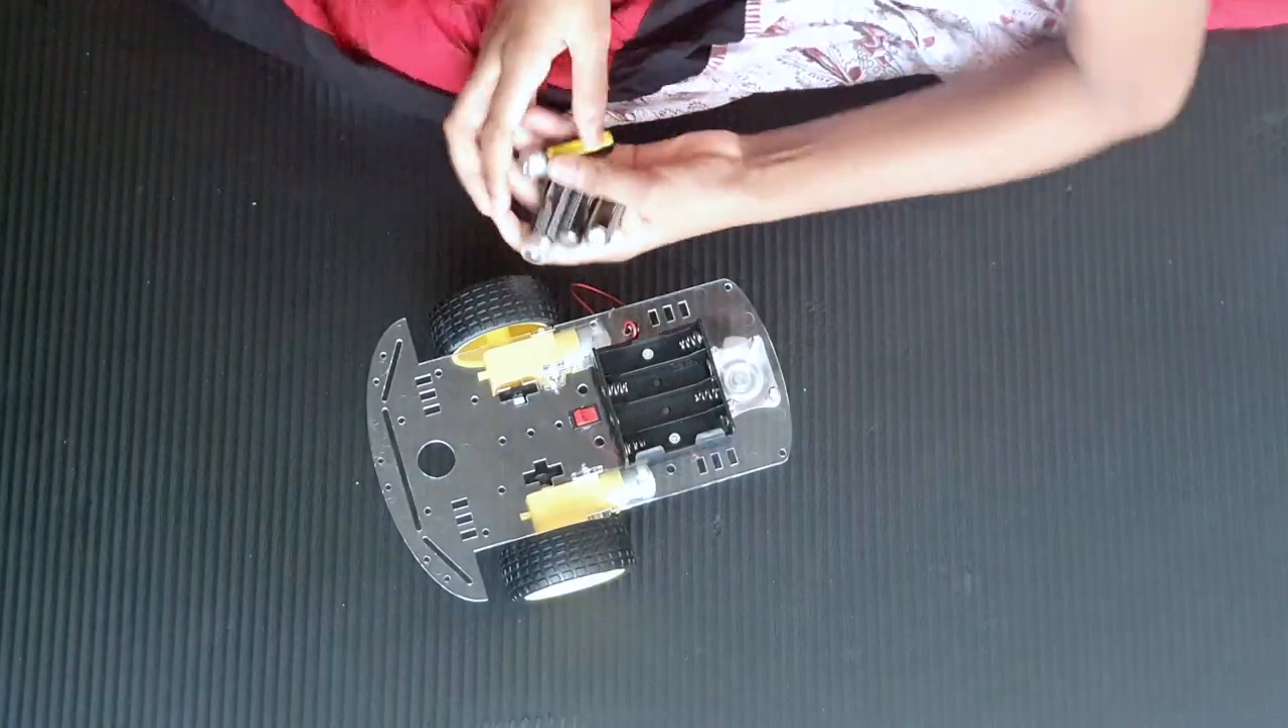Now what we have left to do is put the batteries and connect the wires.